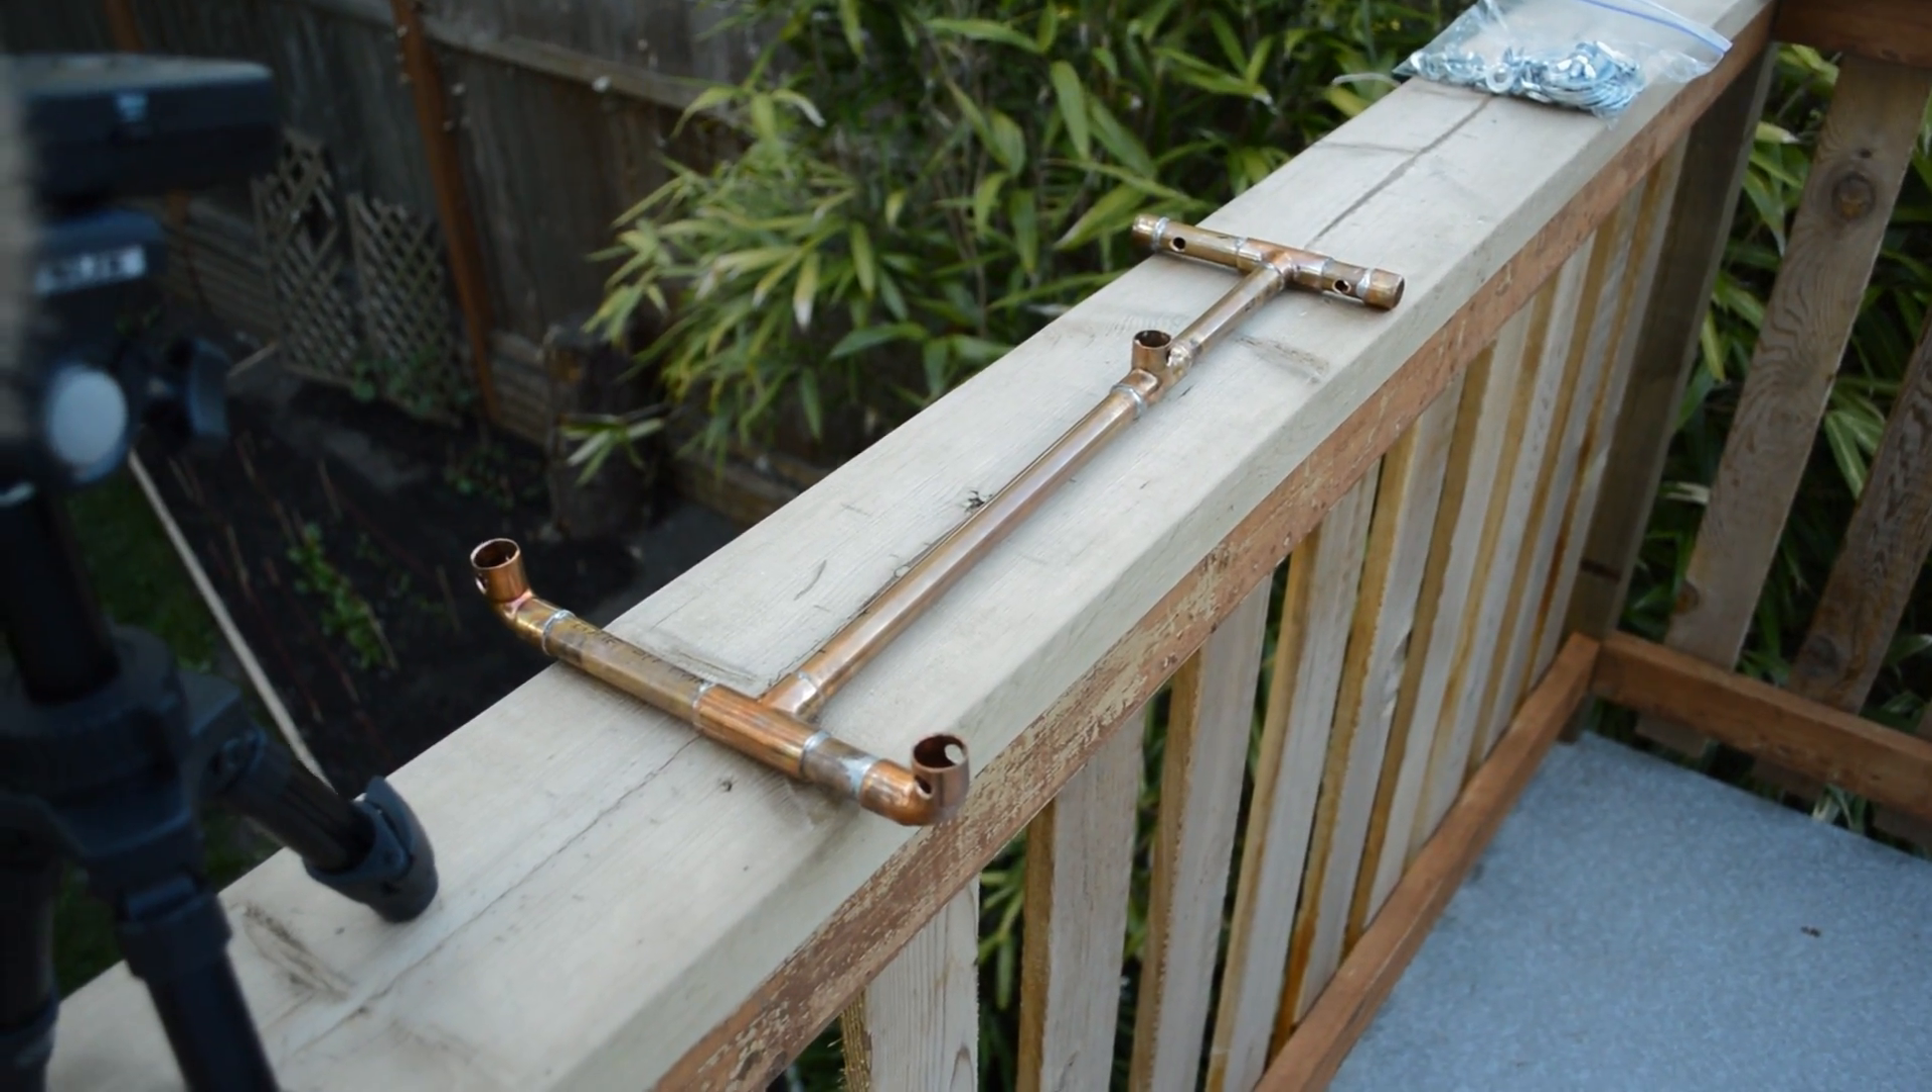You may have noticed these three open connections one on the T joint and then there's these two elbows here and here.